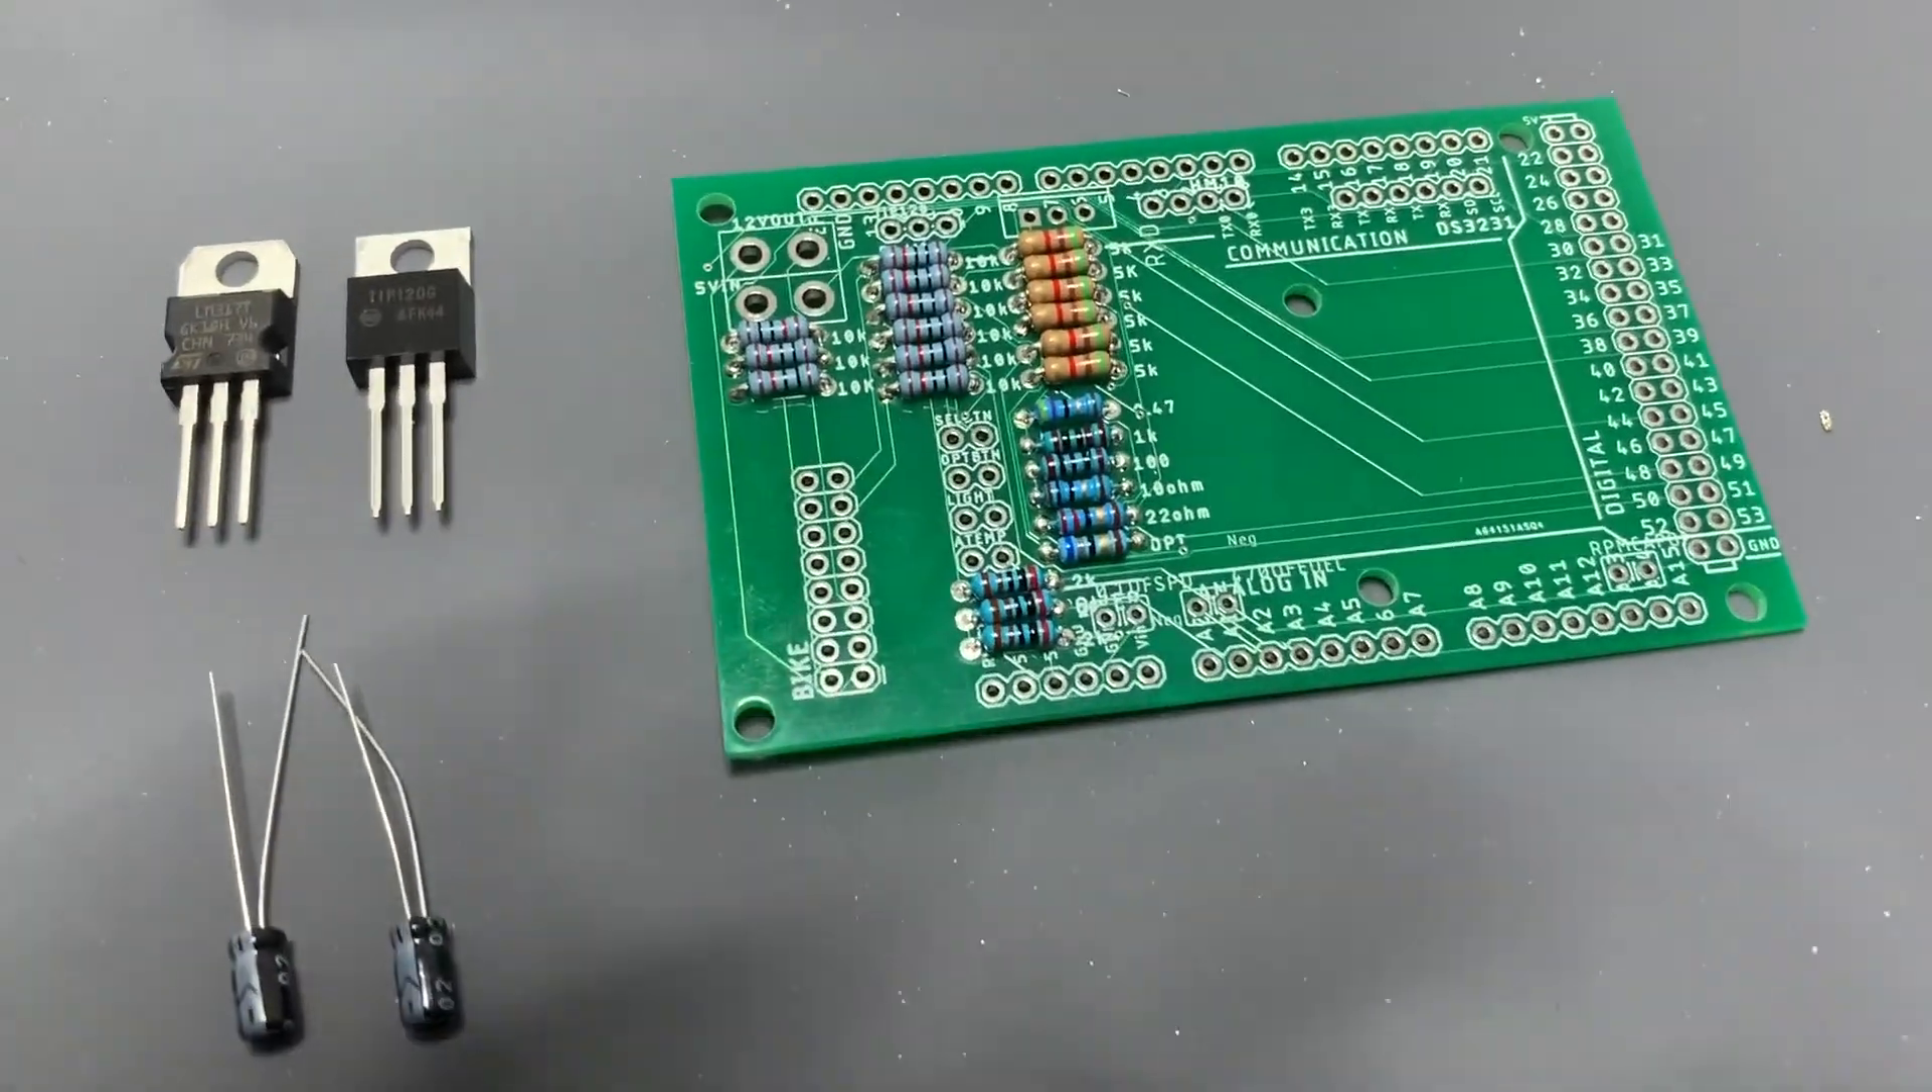Right, so that's all the resistors in place, and that's turned out pretty well.